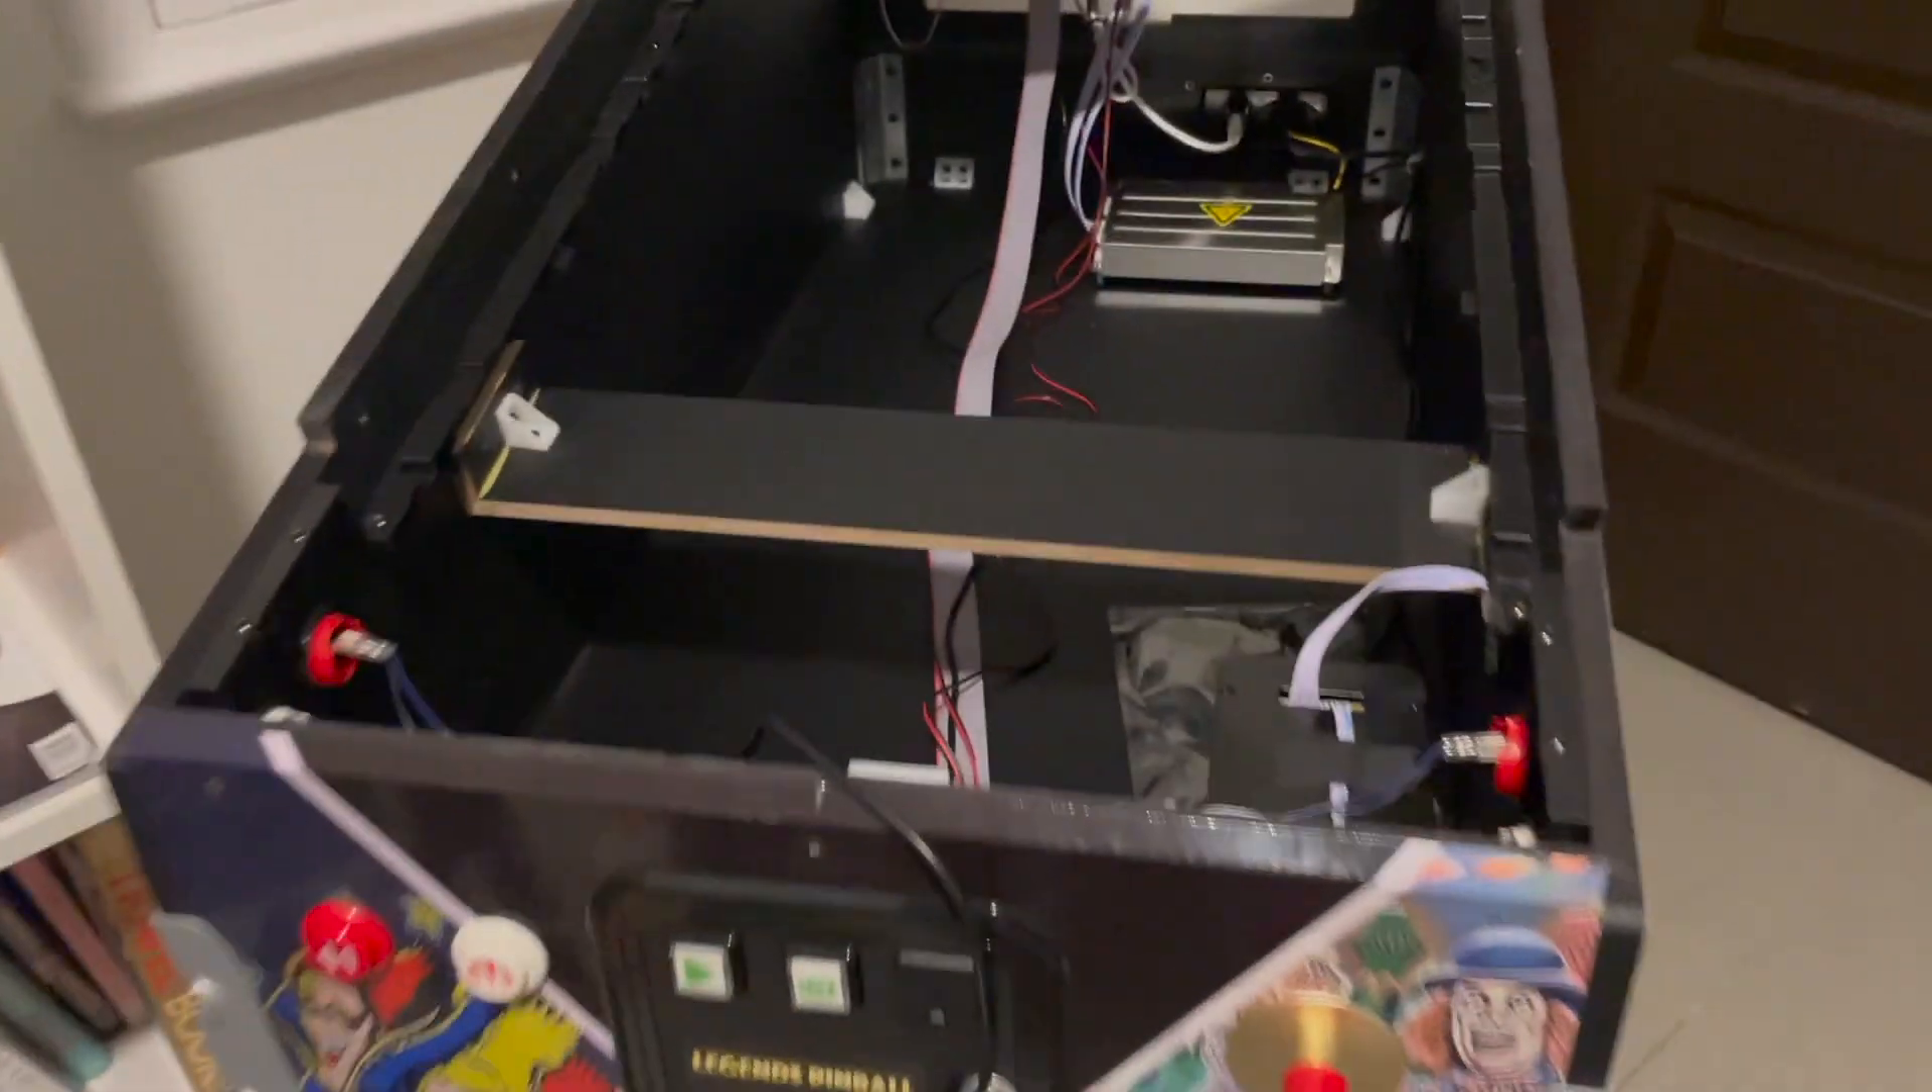So, what we did was we took out this glass. We took out the screen.